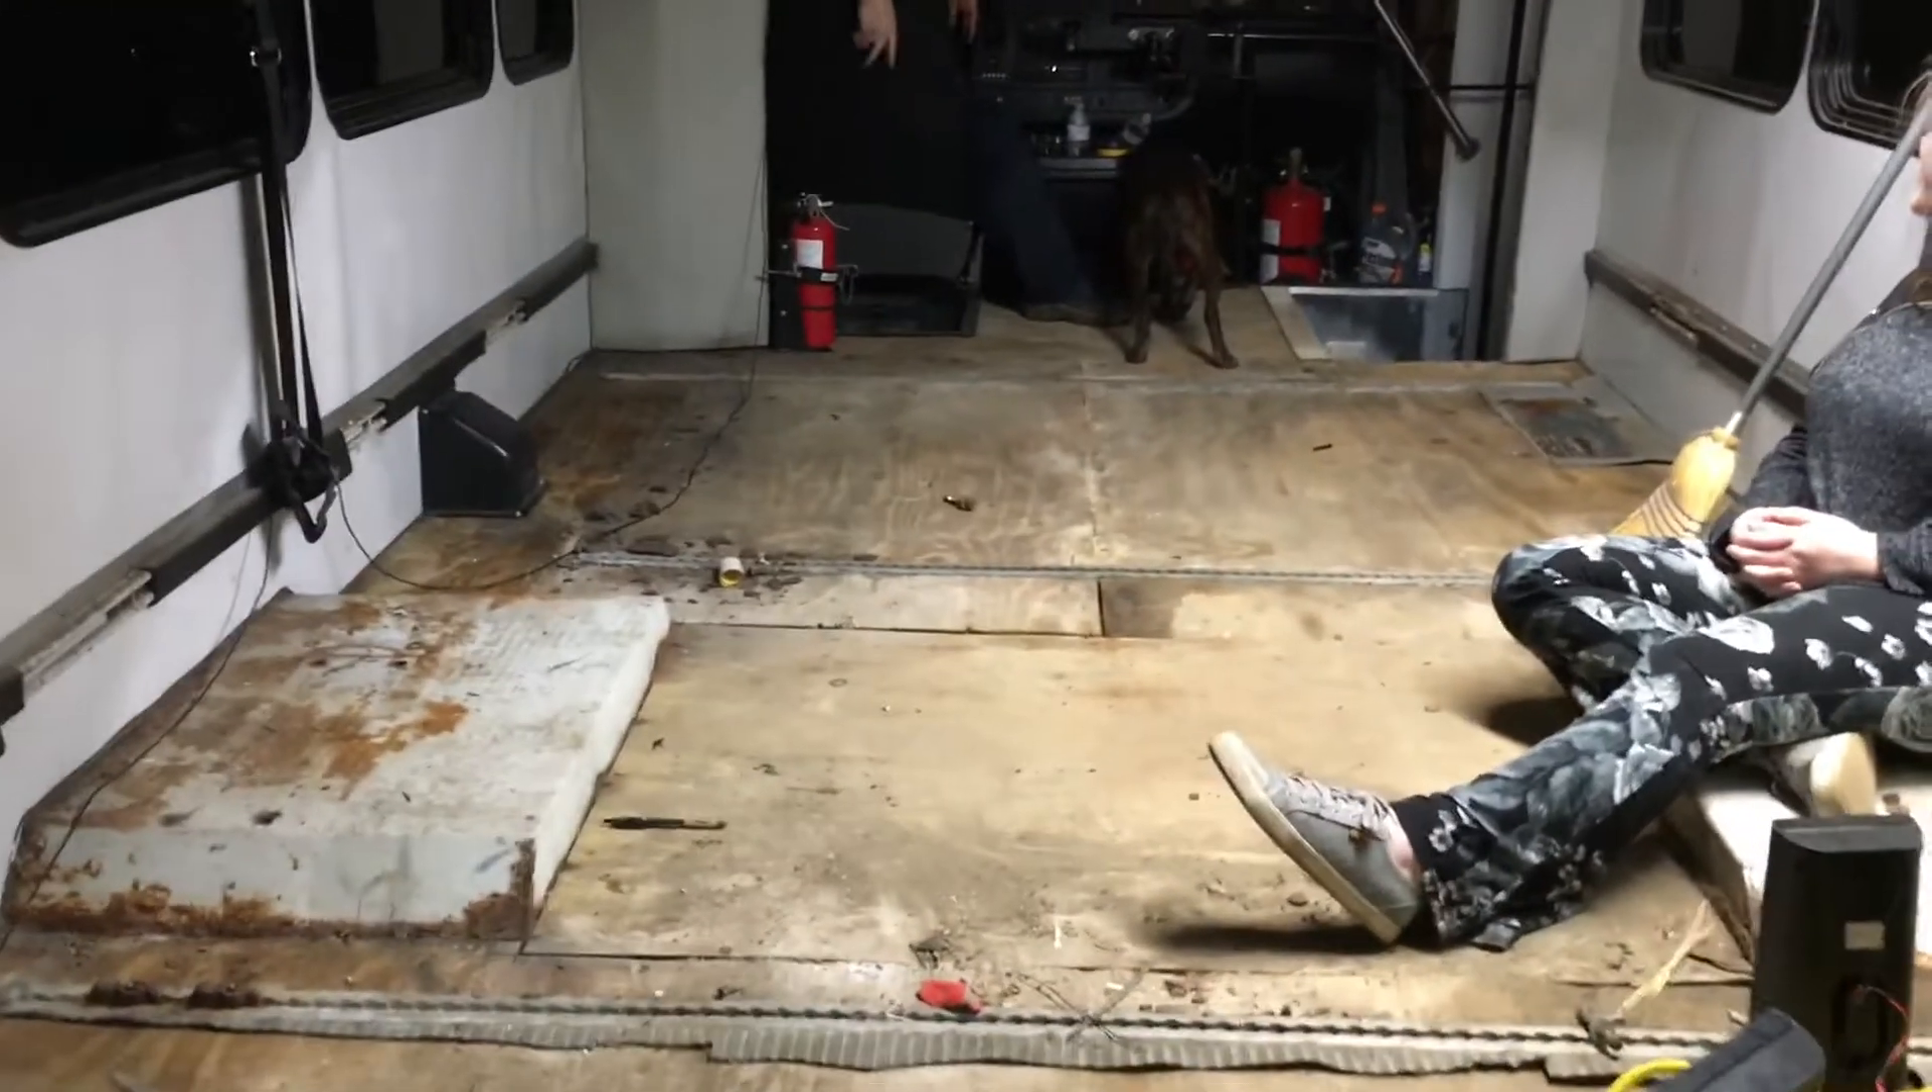Mr. Jesse has finished taking all of the passenger seats out.